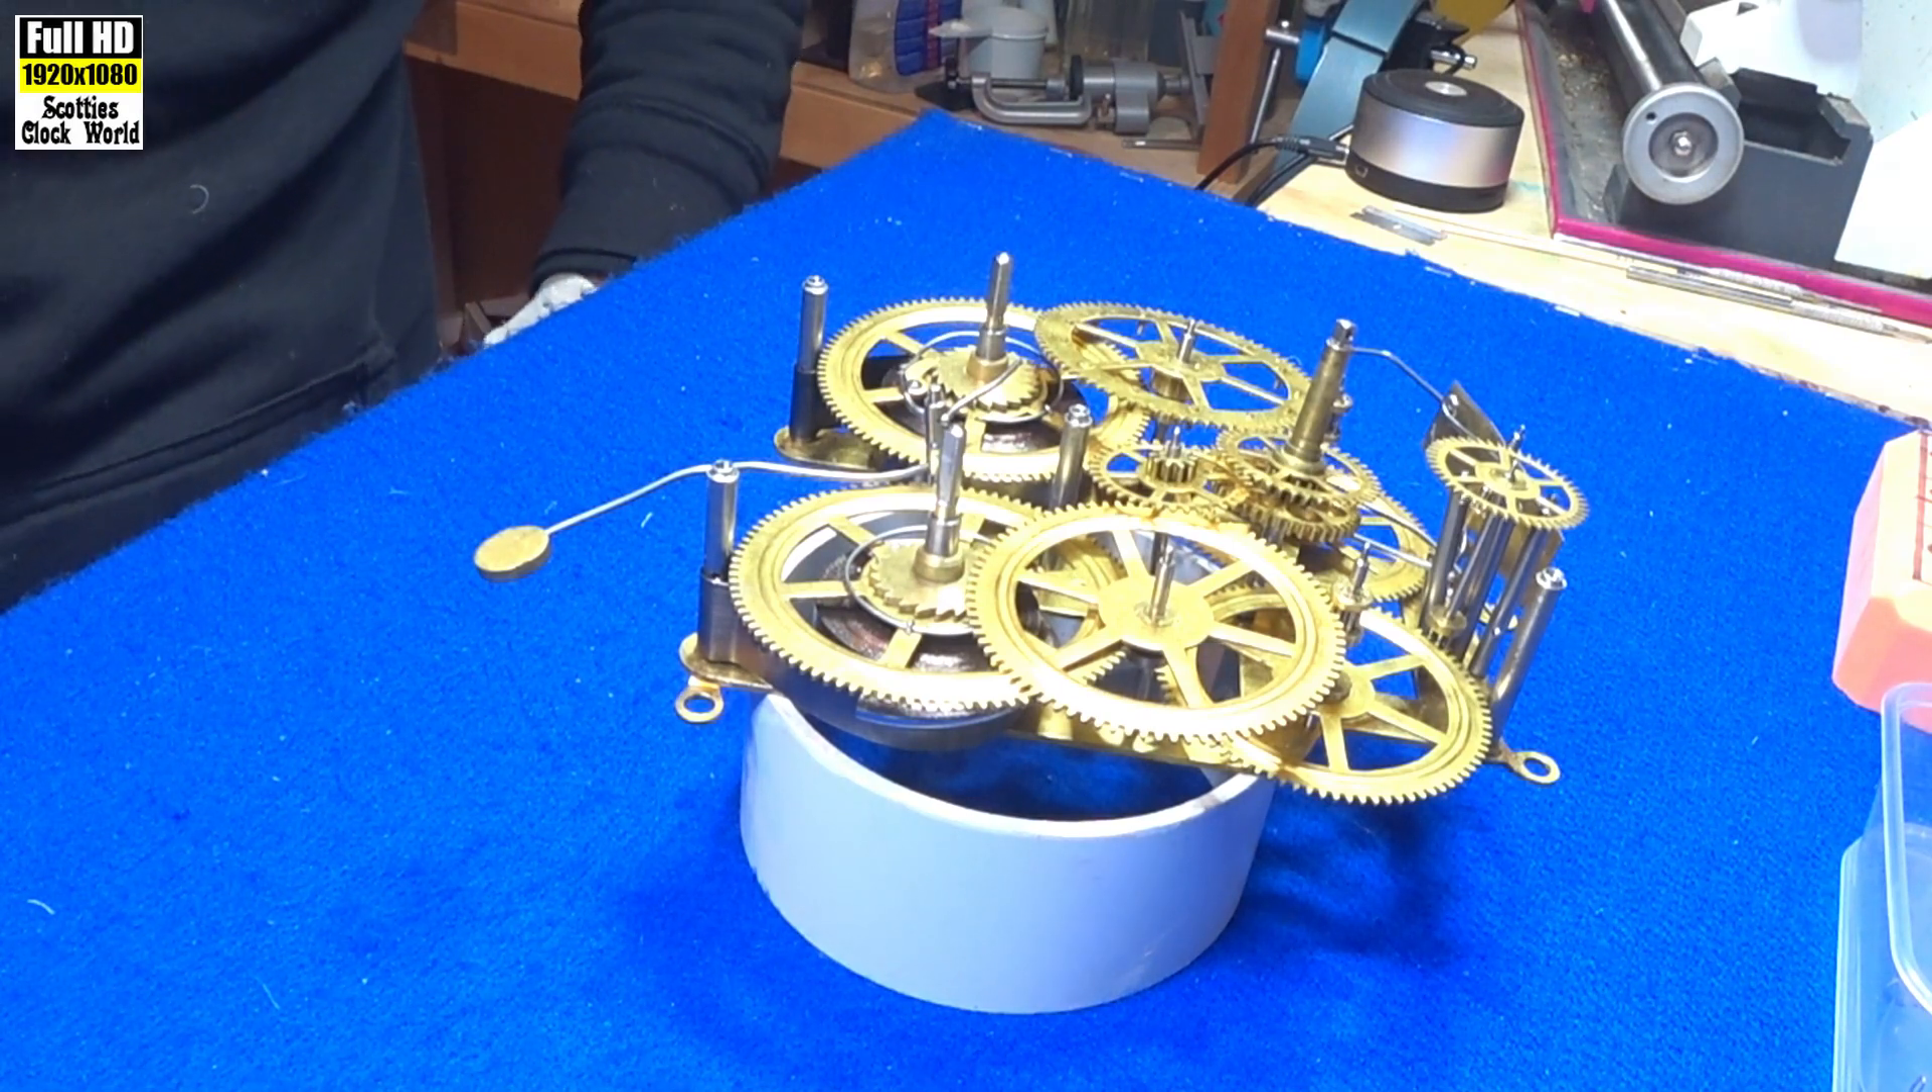There's our movement with the top plate removed.